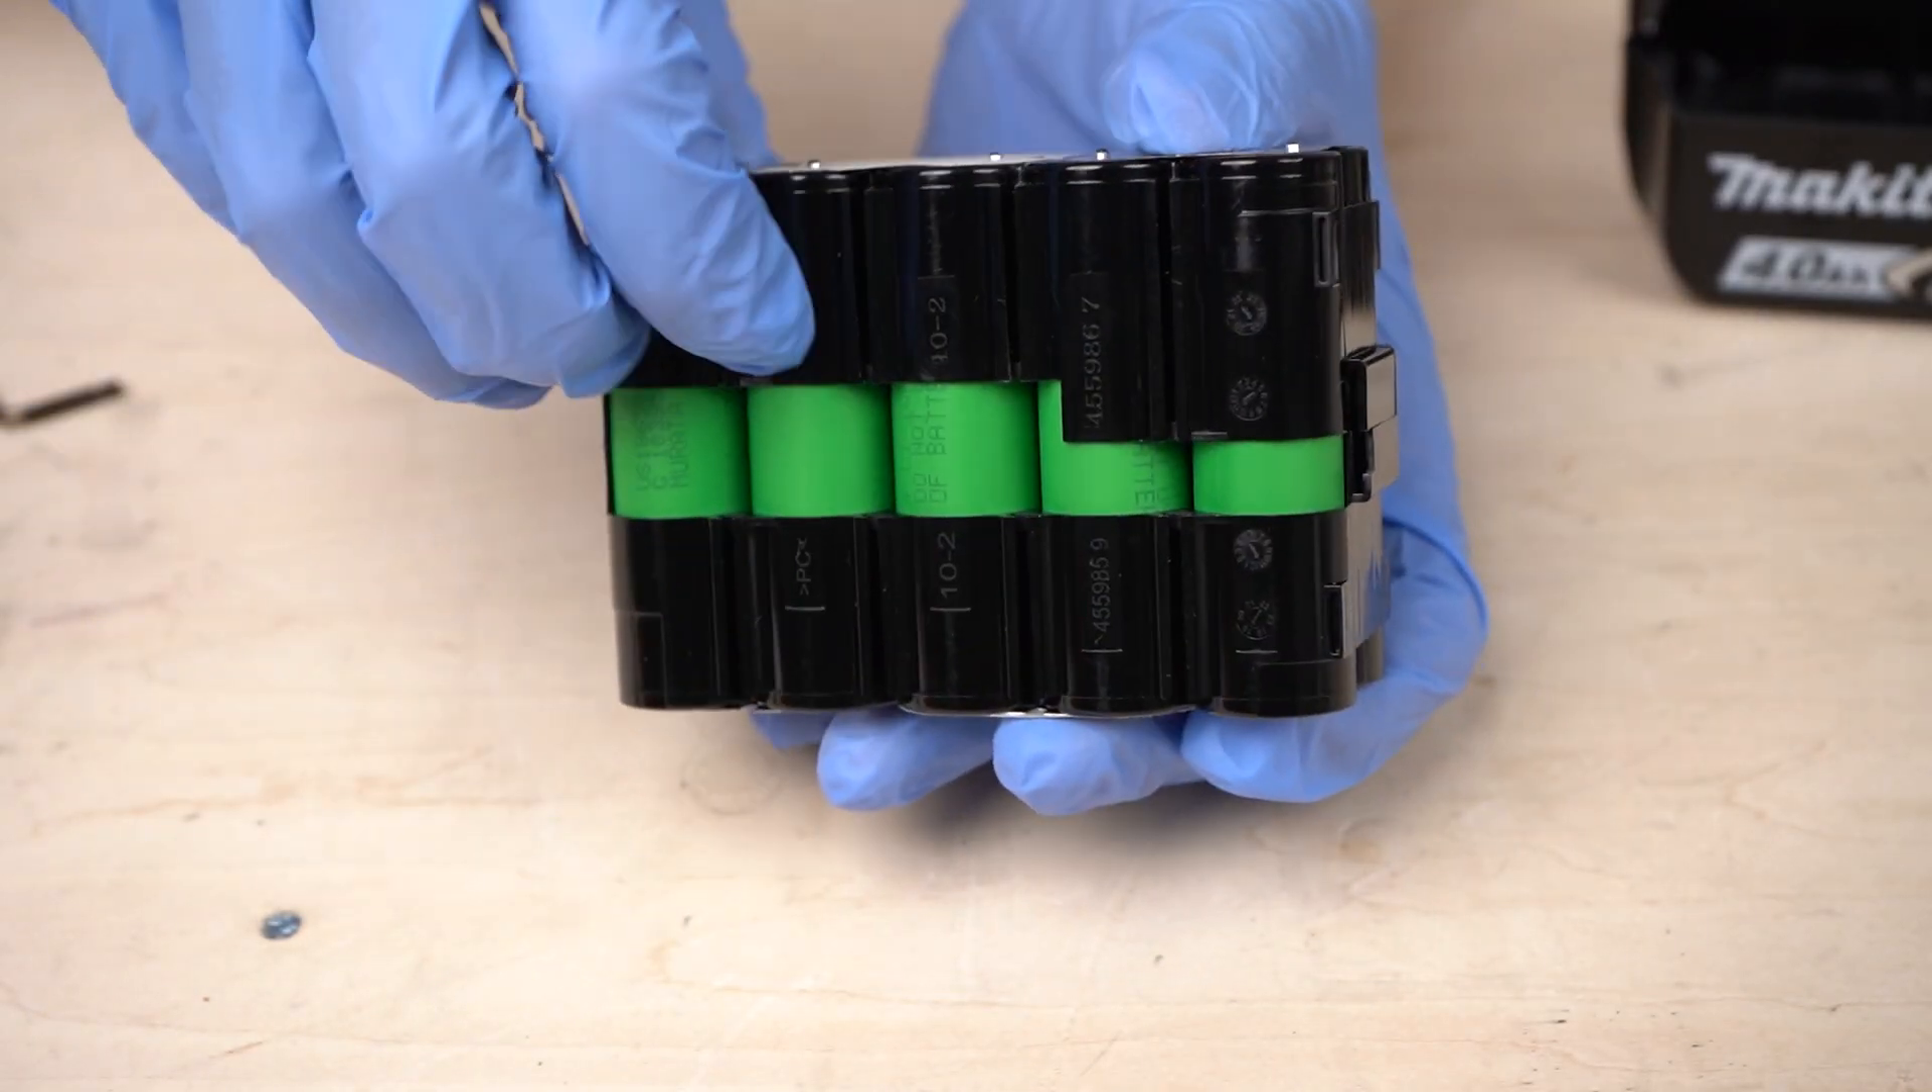I removed the cover. You can see the battery cells from the back.